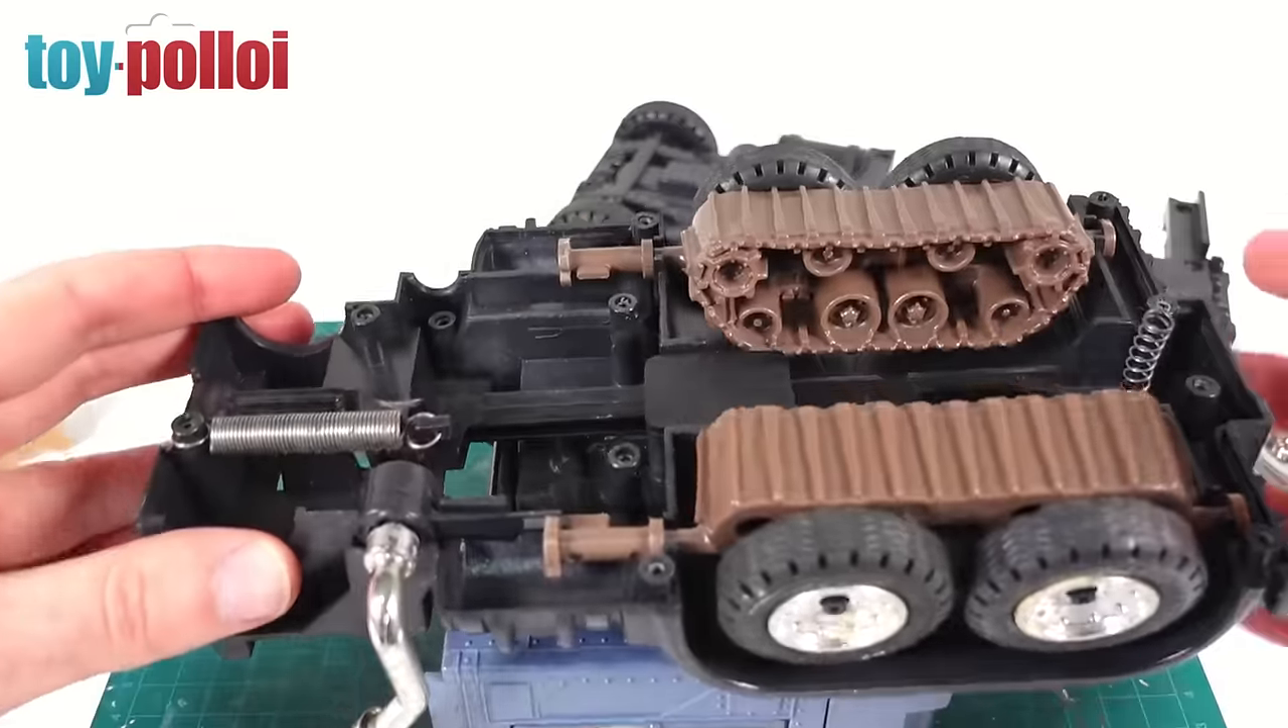And there we go that's the bottom of this truck taken off.